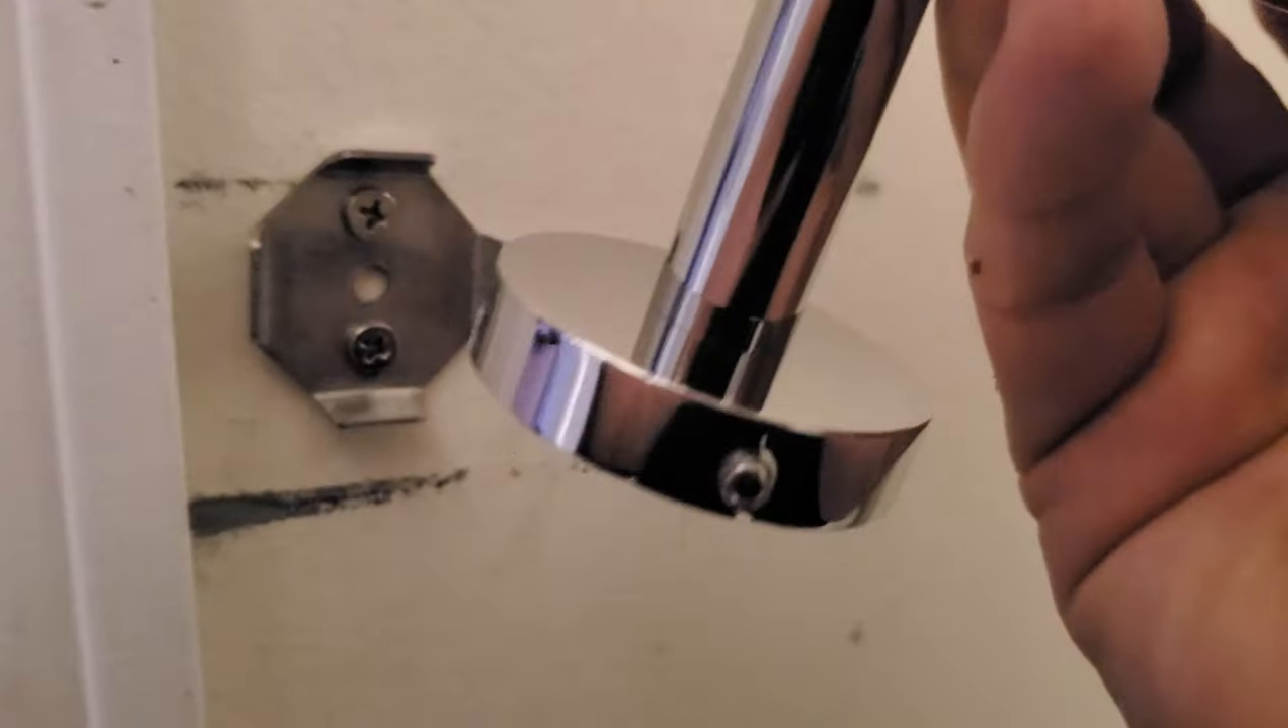As you can see the screw is still there.